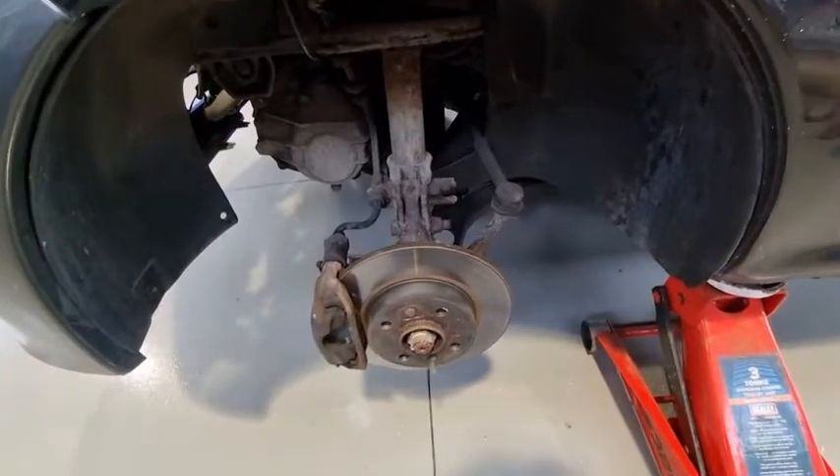Okay, guys, so I've now taken the wheel off.